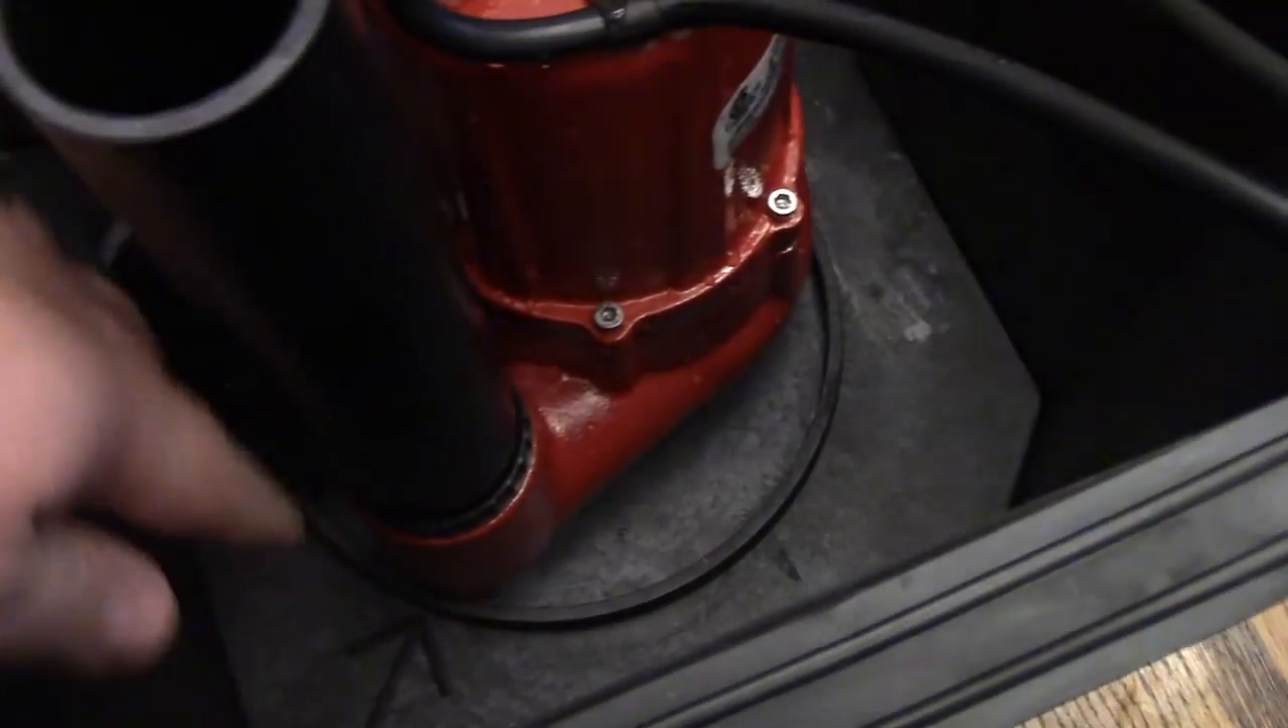And you can see that the pump did fit into the circle.